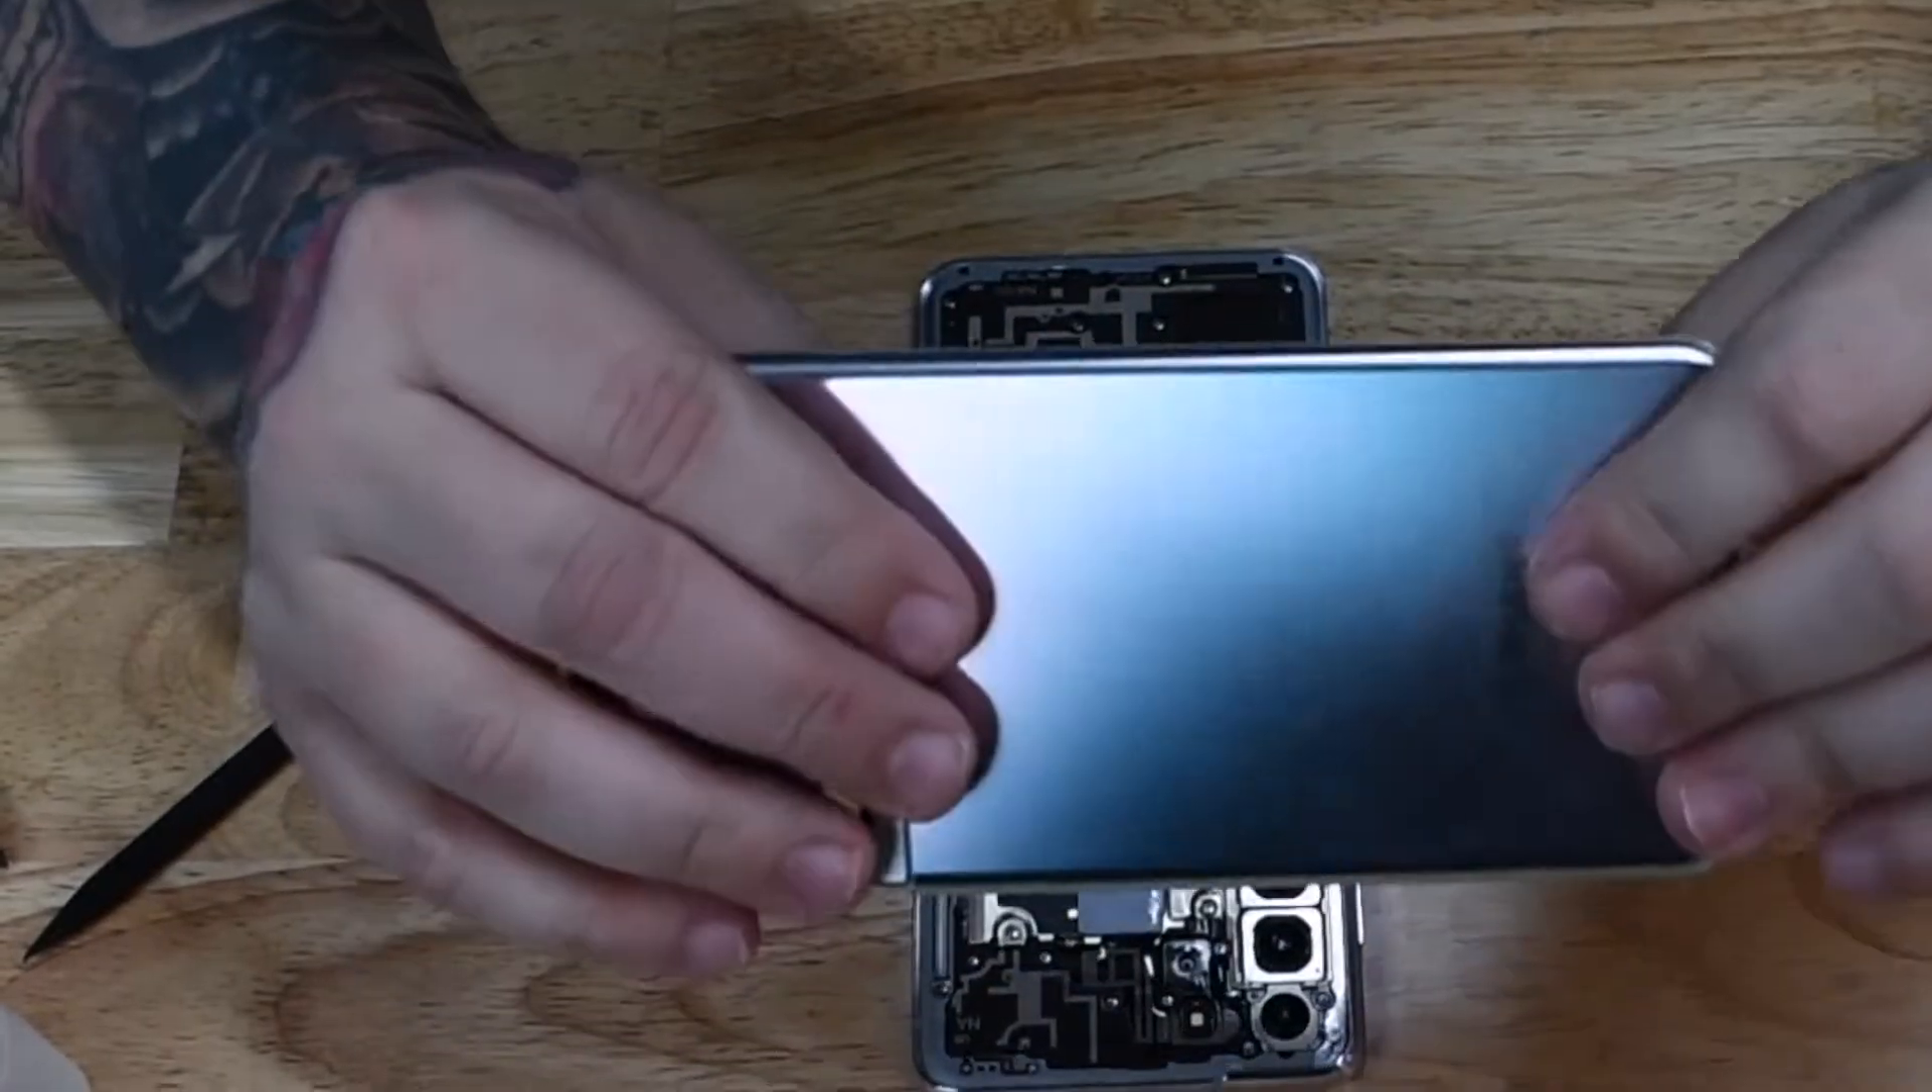Now we've got the back glass separated from the main body of the phone and we can get a closer look at the inside of the phone.